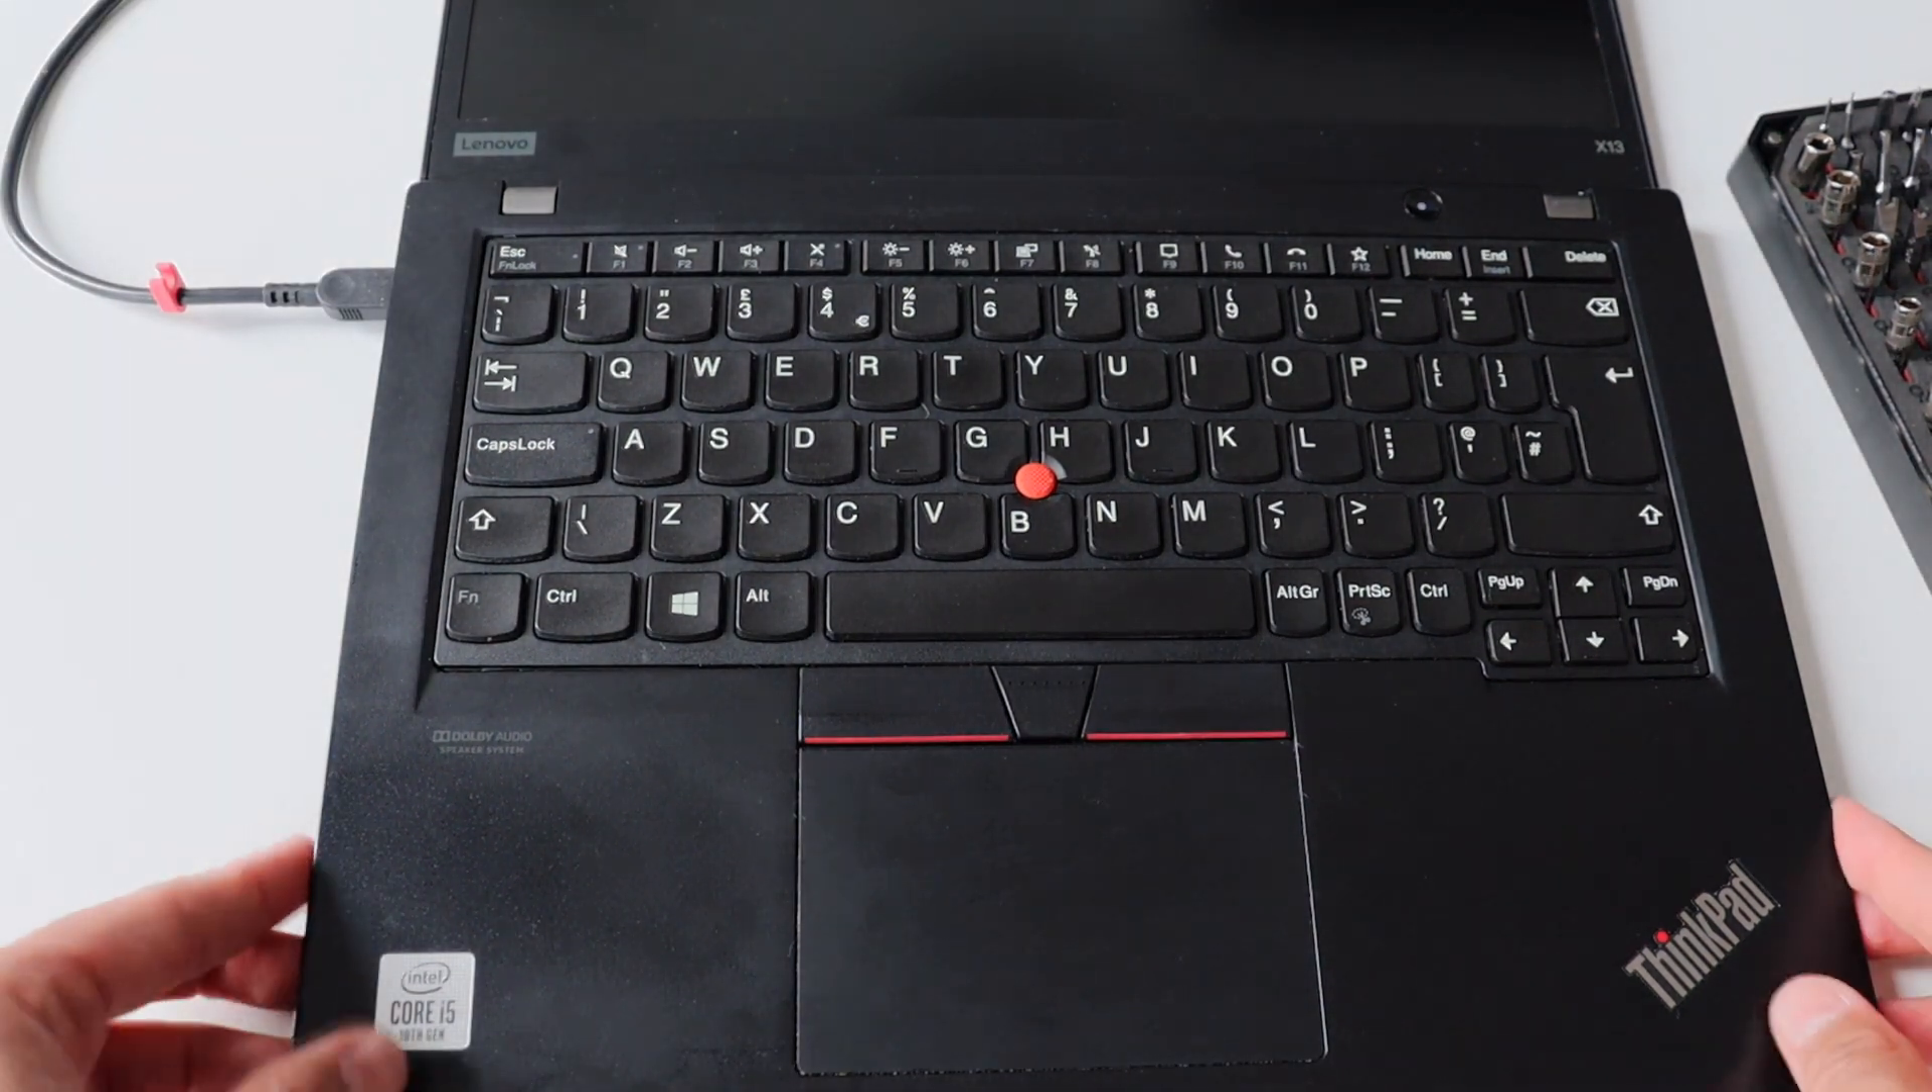At the end of the process, just add the plastic caps to the left and the right mouse button above the touchpad. With this, the replacement of the keyboard is completed.